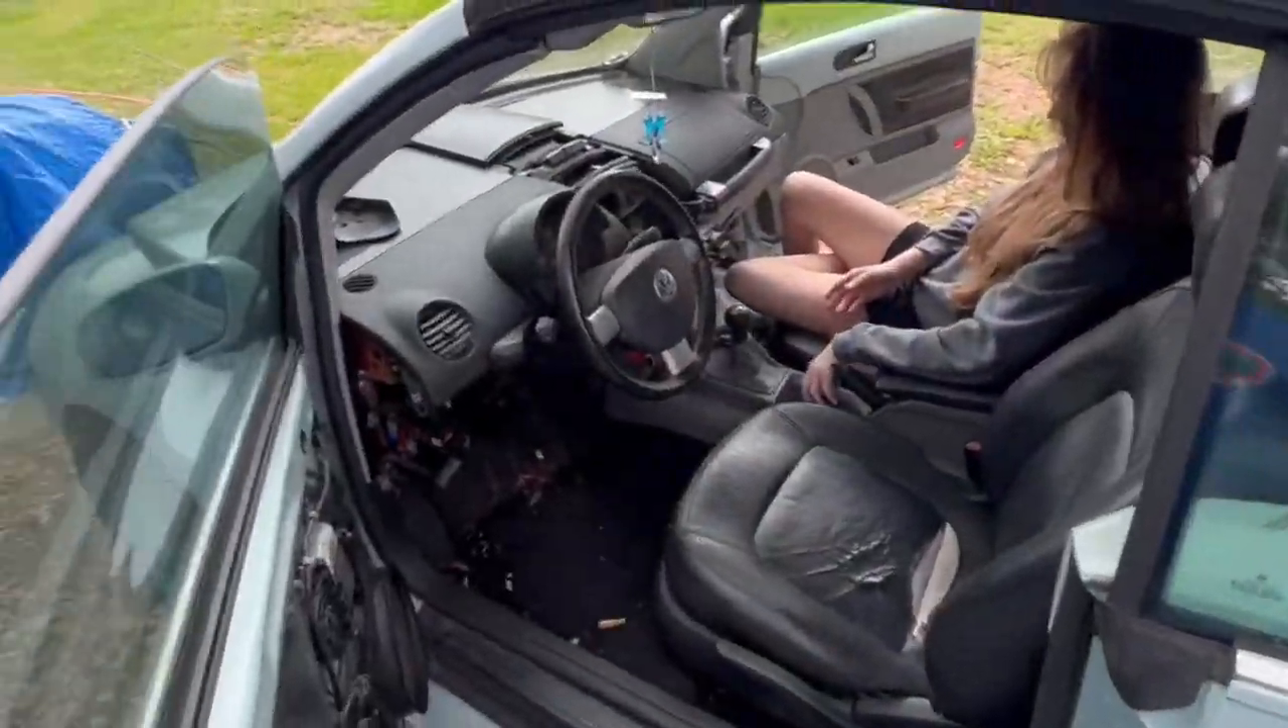Obviously i still have the dash all apart.